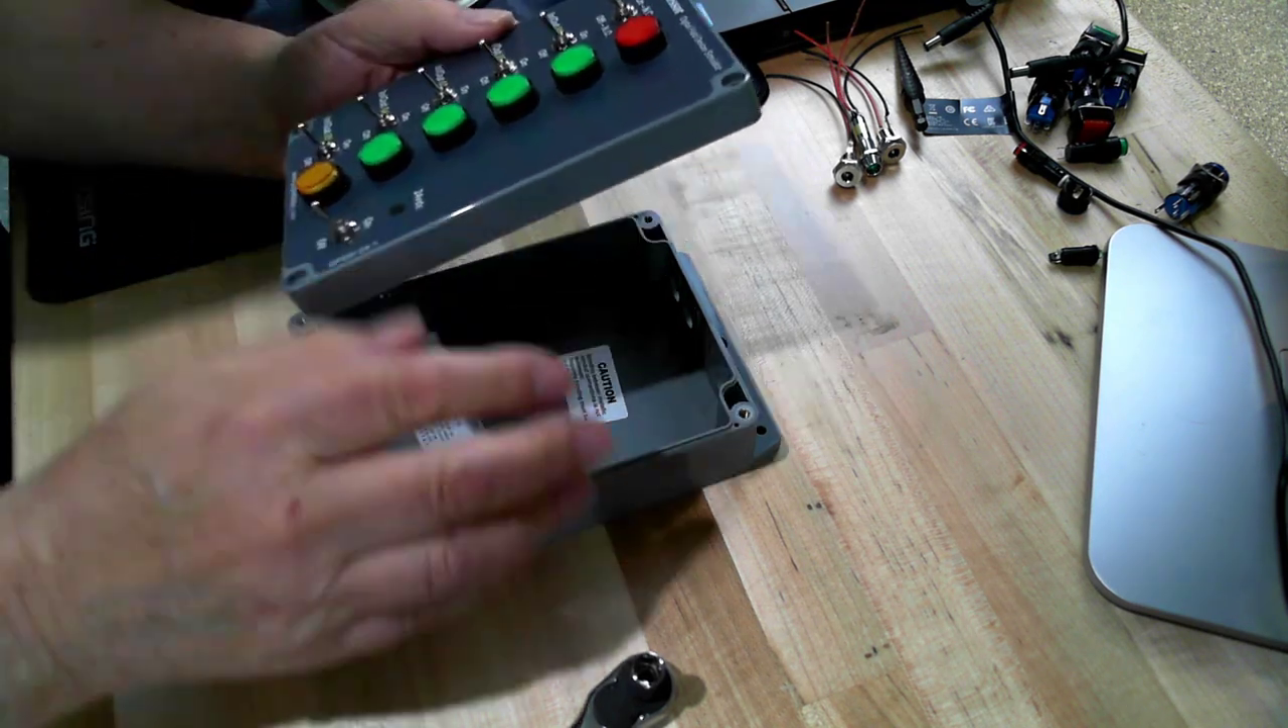And there we have most of the major components mounted on the cover. Six toggle switches and six backlit push buttons. Actually seven toggle switches.